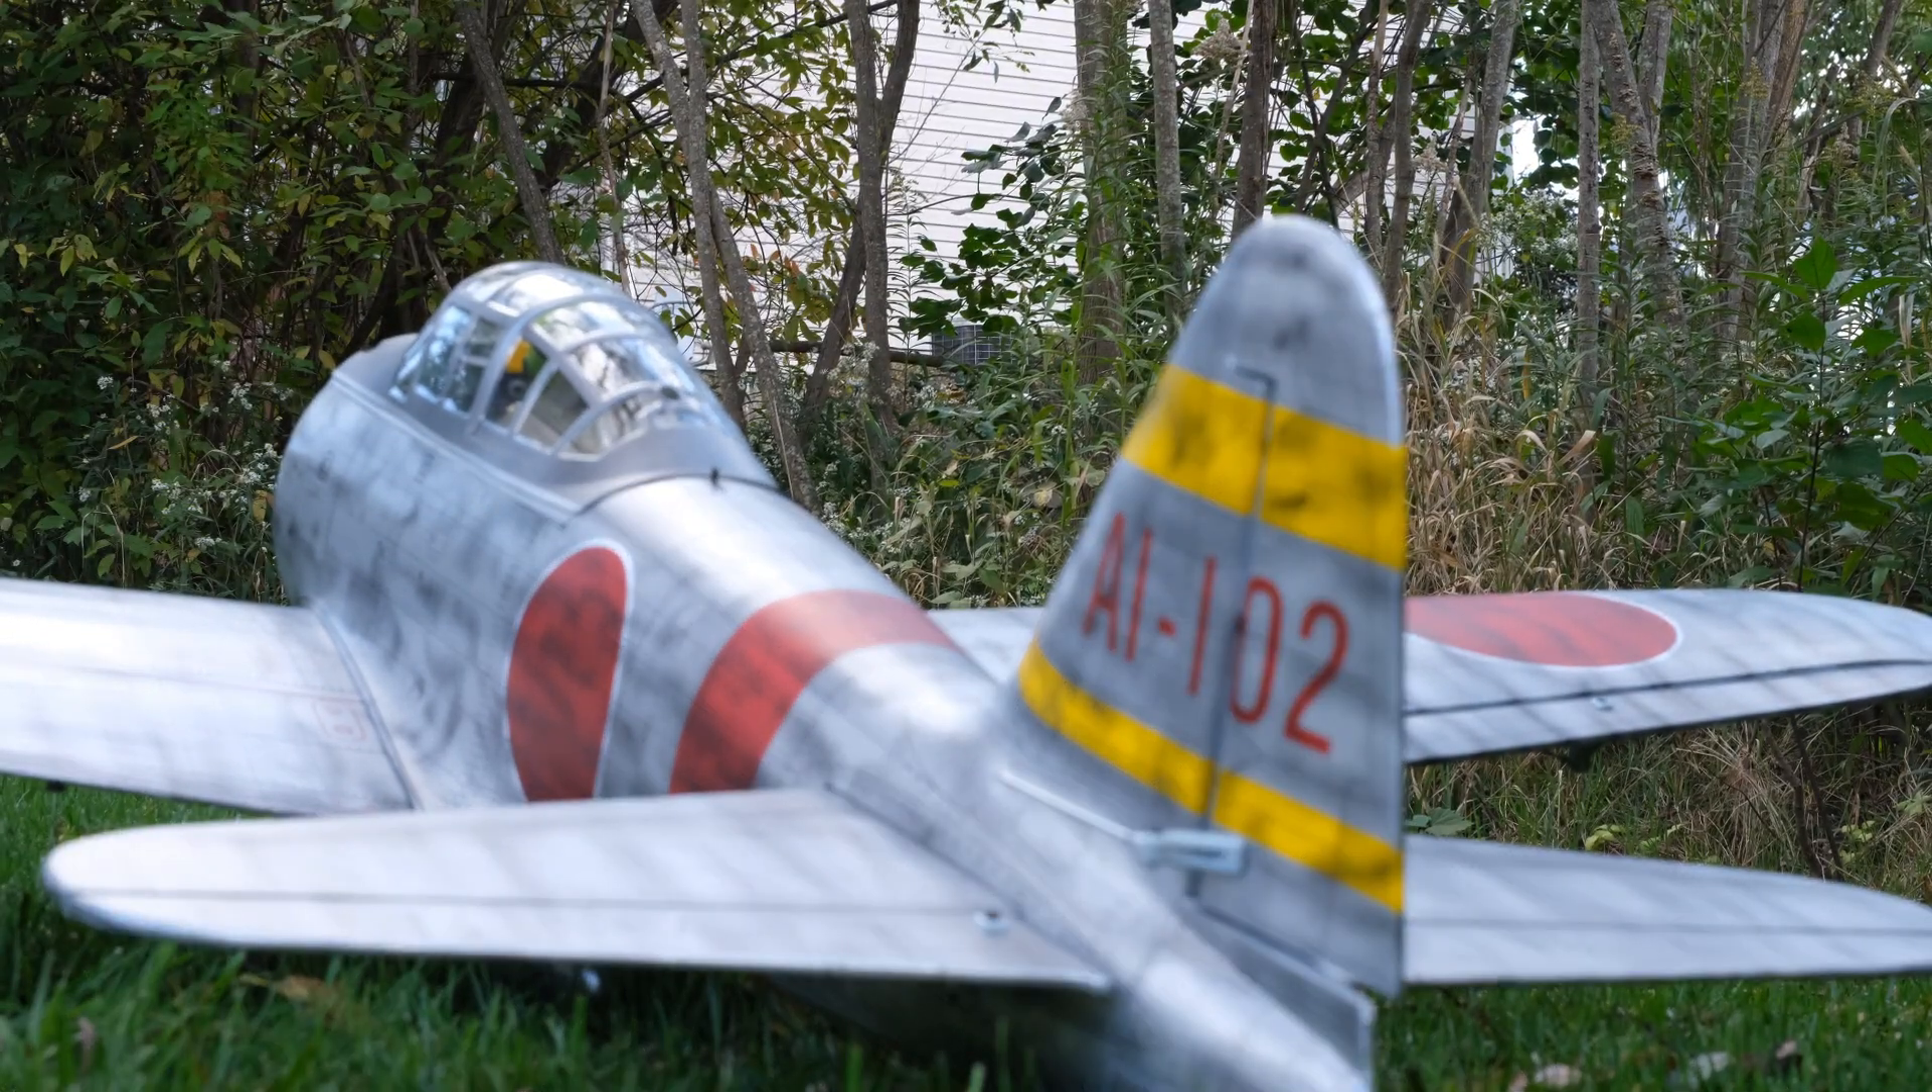And so now we've got the tail all put together.